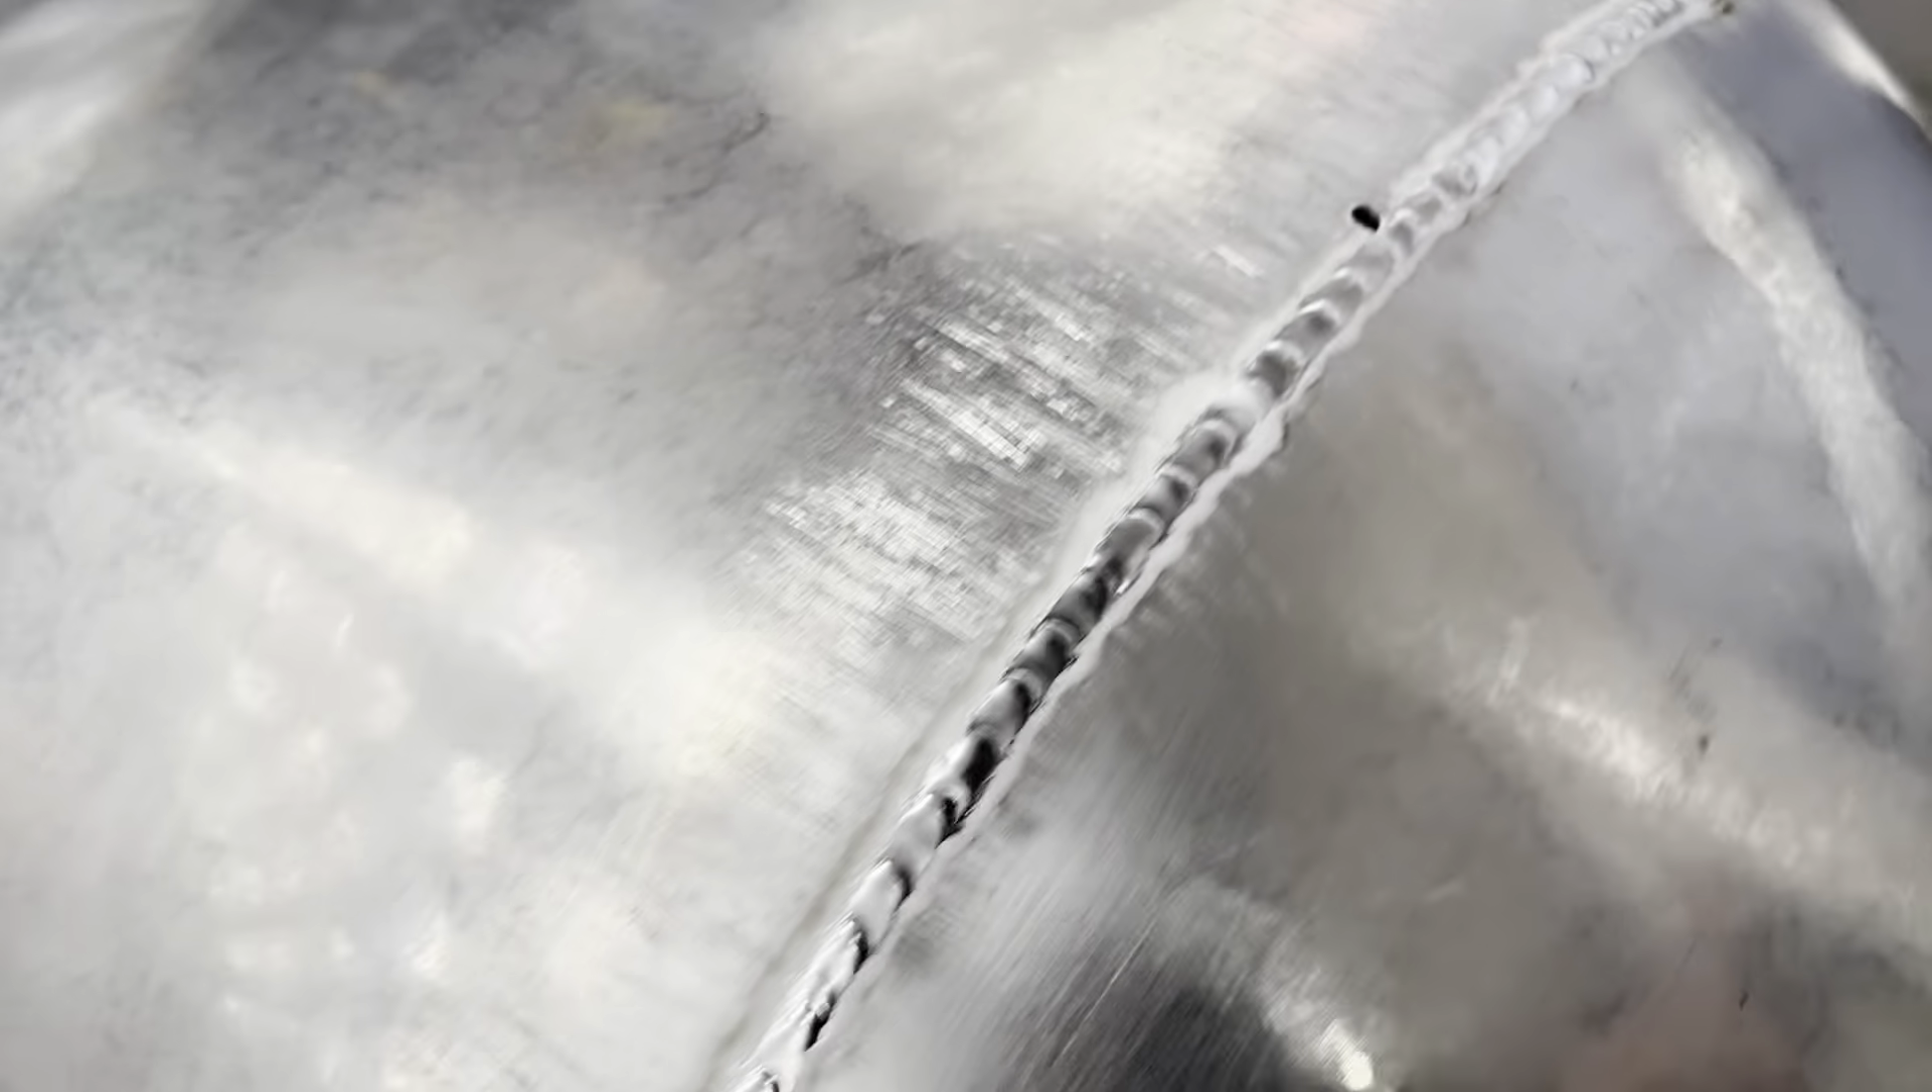Okay, so that's the seat all welded up. I have literally just got to fill a hole in there.